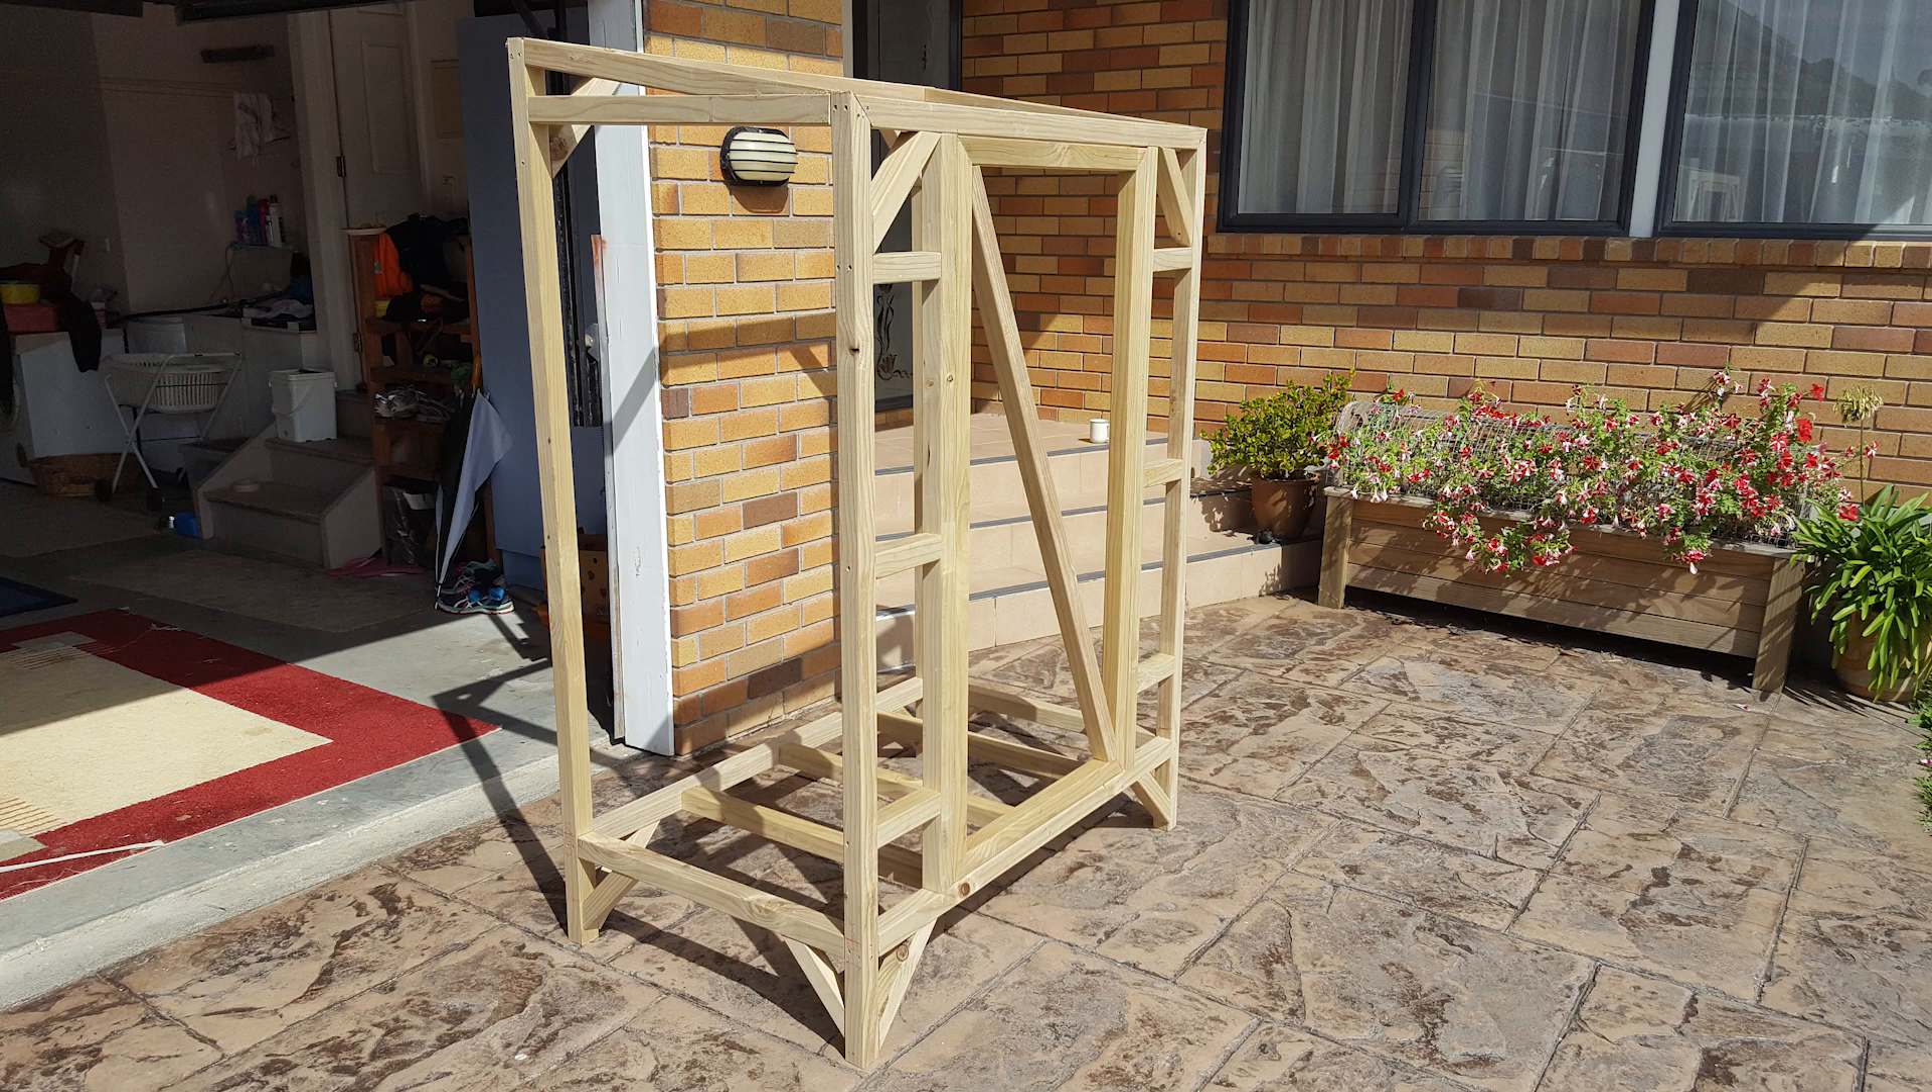We did all the feet parts and then what we did was we framed up the door section, the roof section and the bottom support section.